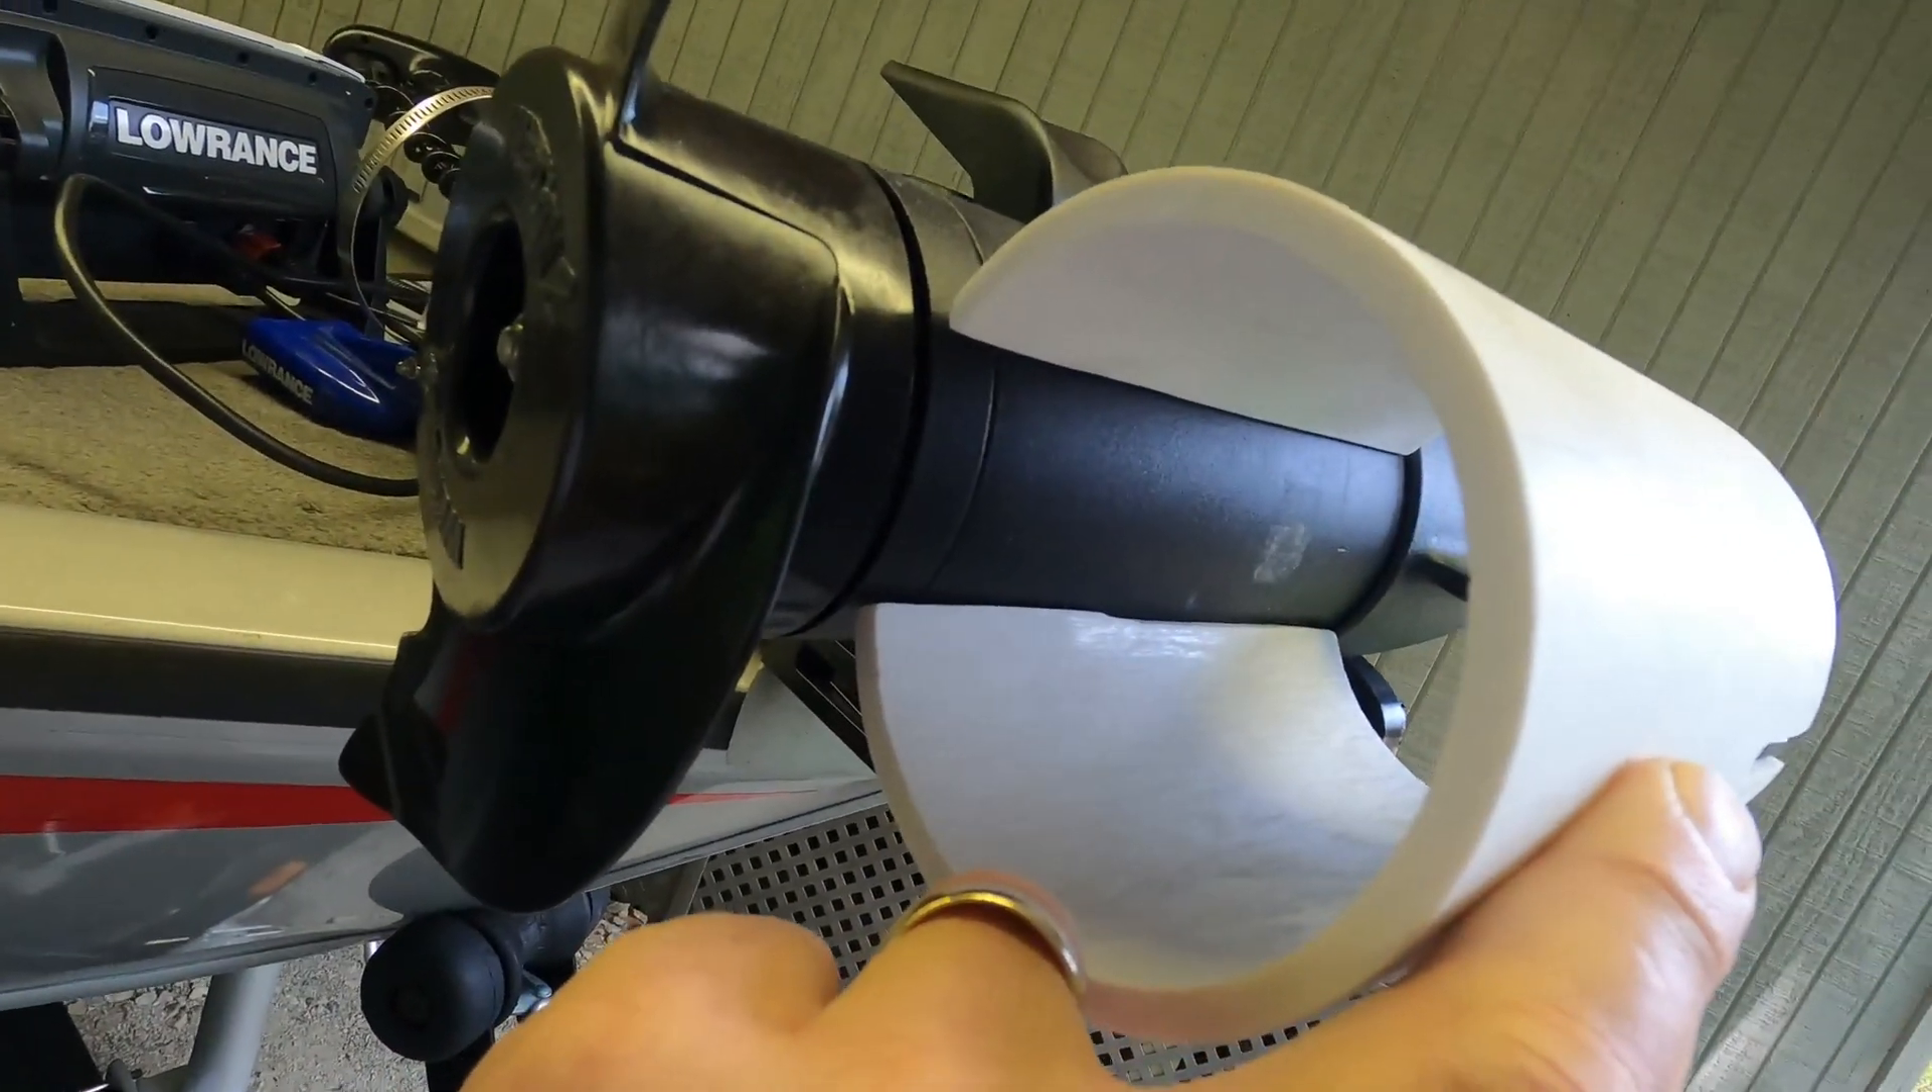You have the pipe and it fits on the barrel of the motor which is basically you just make an extender so you can mount the transducer to the bottom of the pipe.